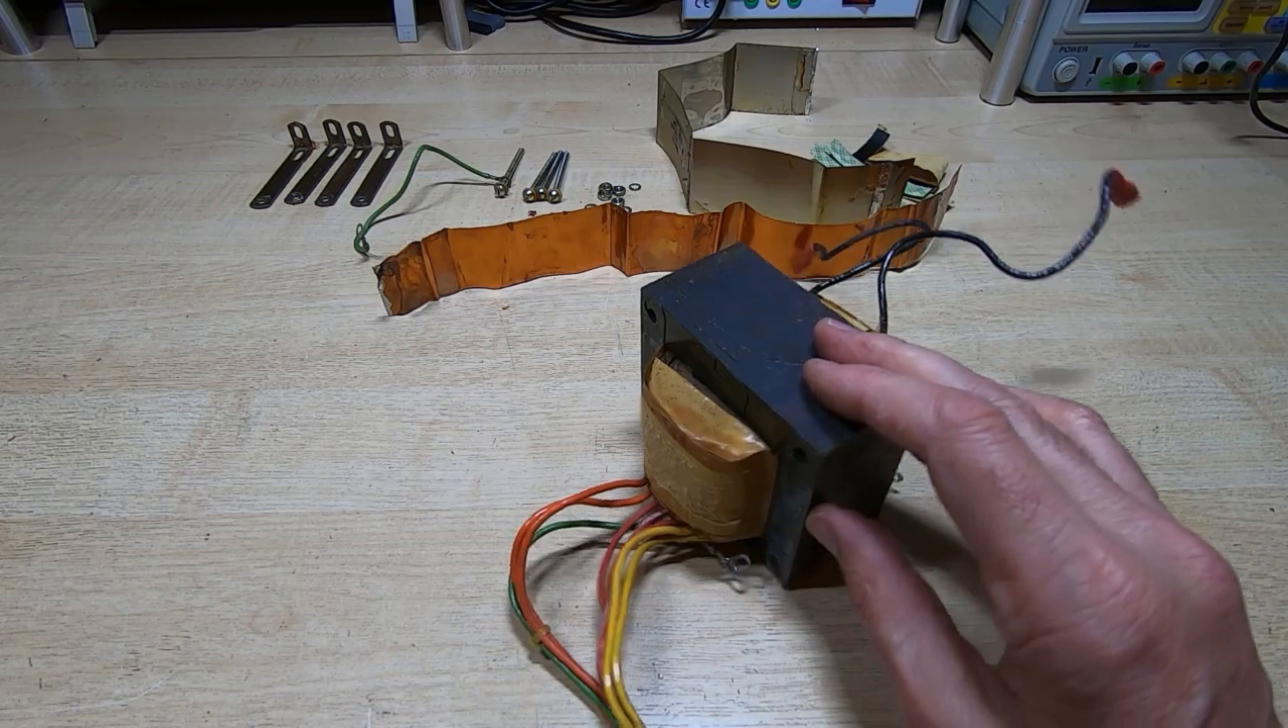Okay so that's step one complete we've got the metalwork off and now starts the fun of trying to get the laminations out.